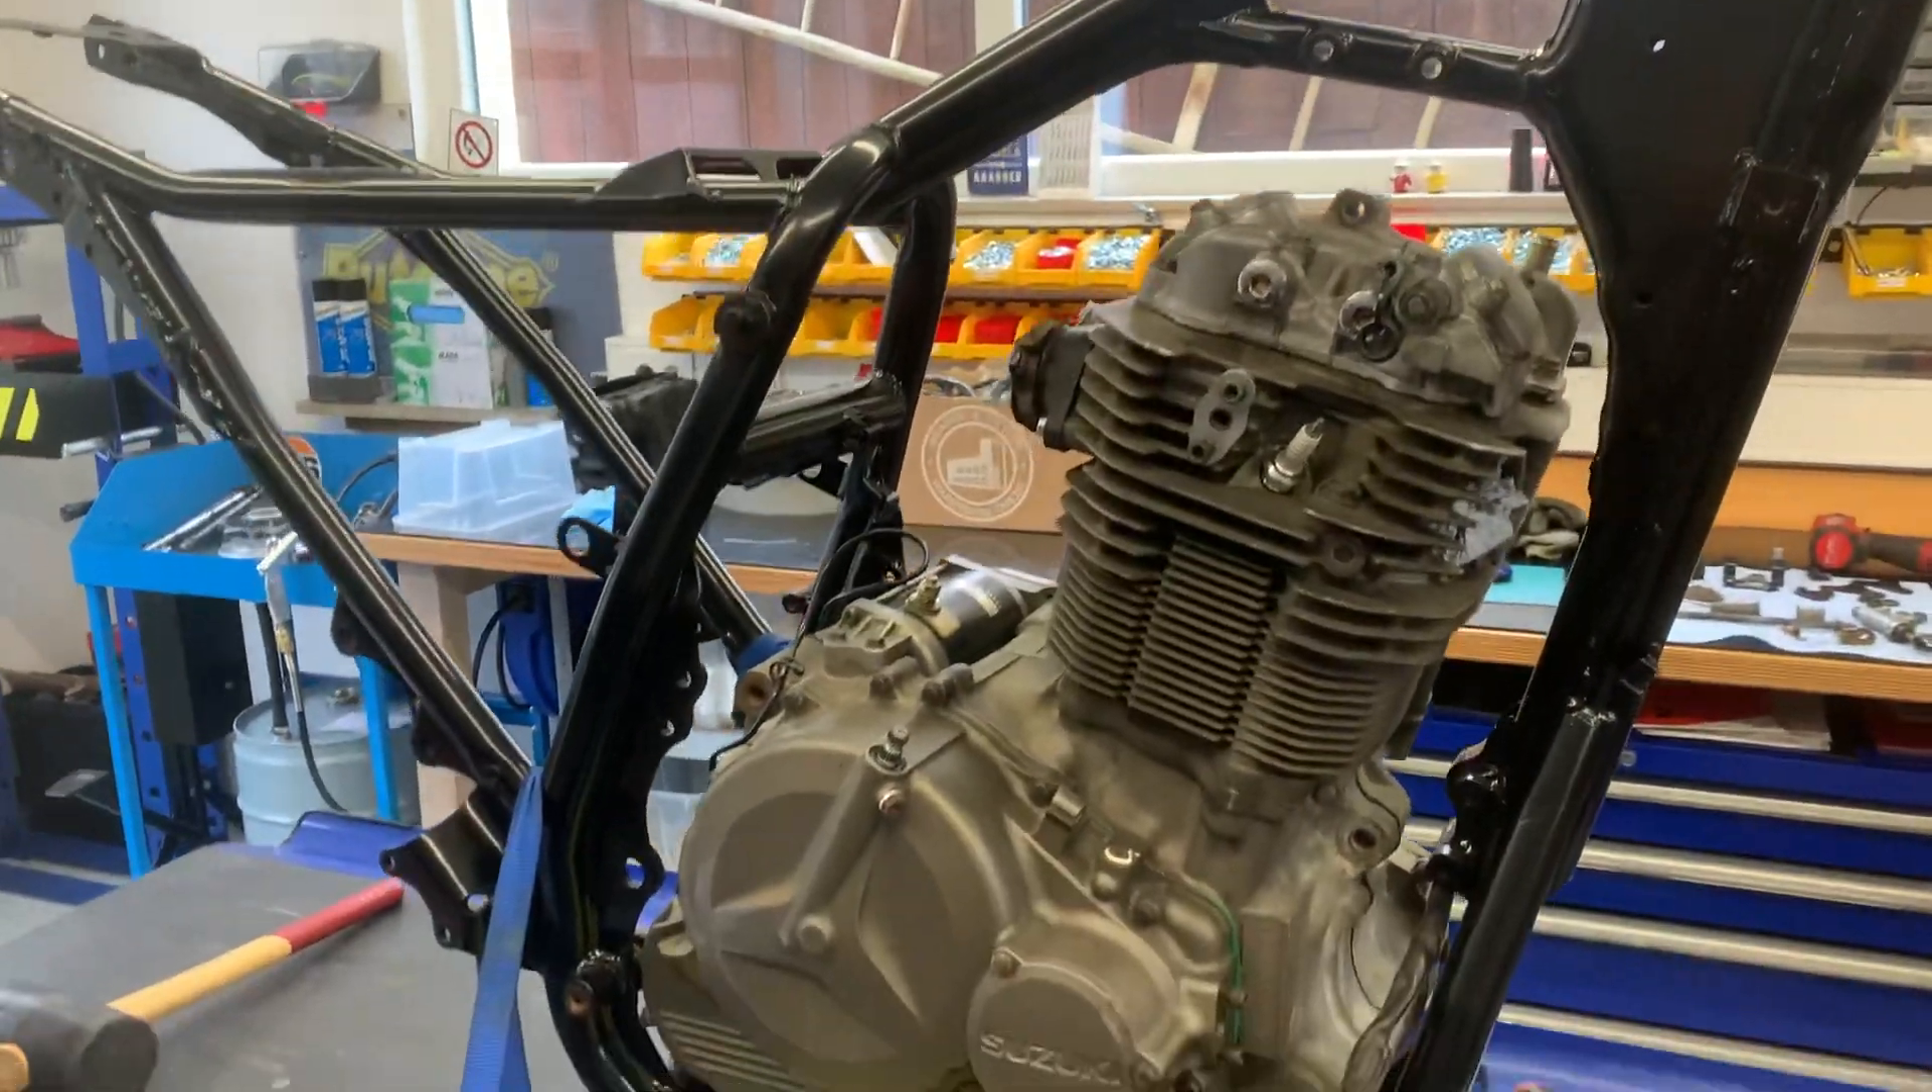Motor und rahmen sind schon mal verheiratet das ist gut.